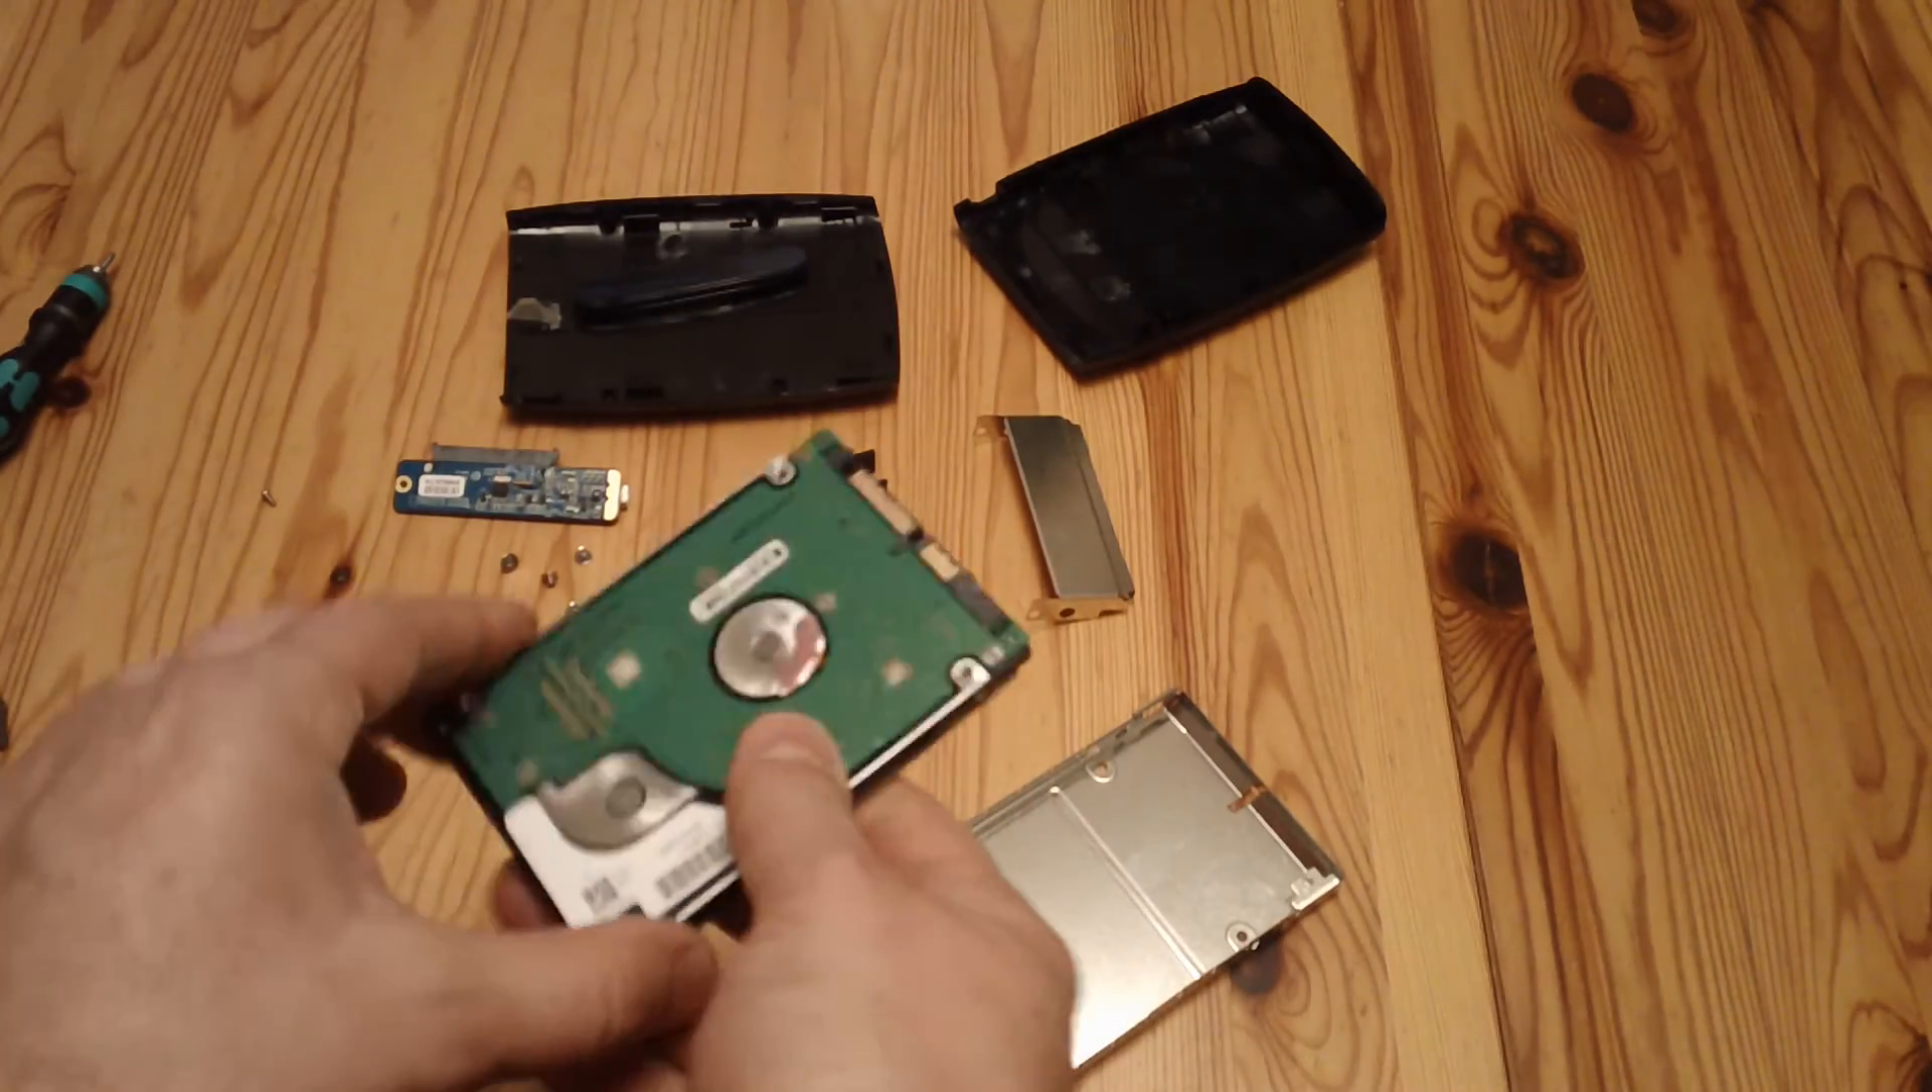And there's the actual drive completely out.